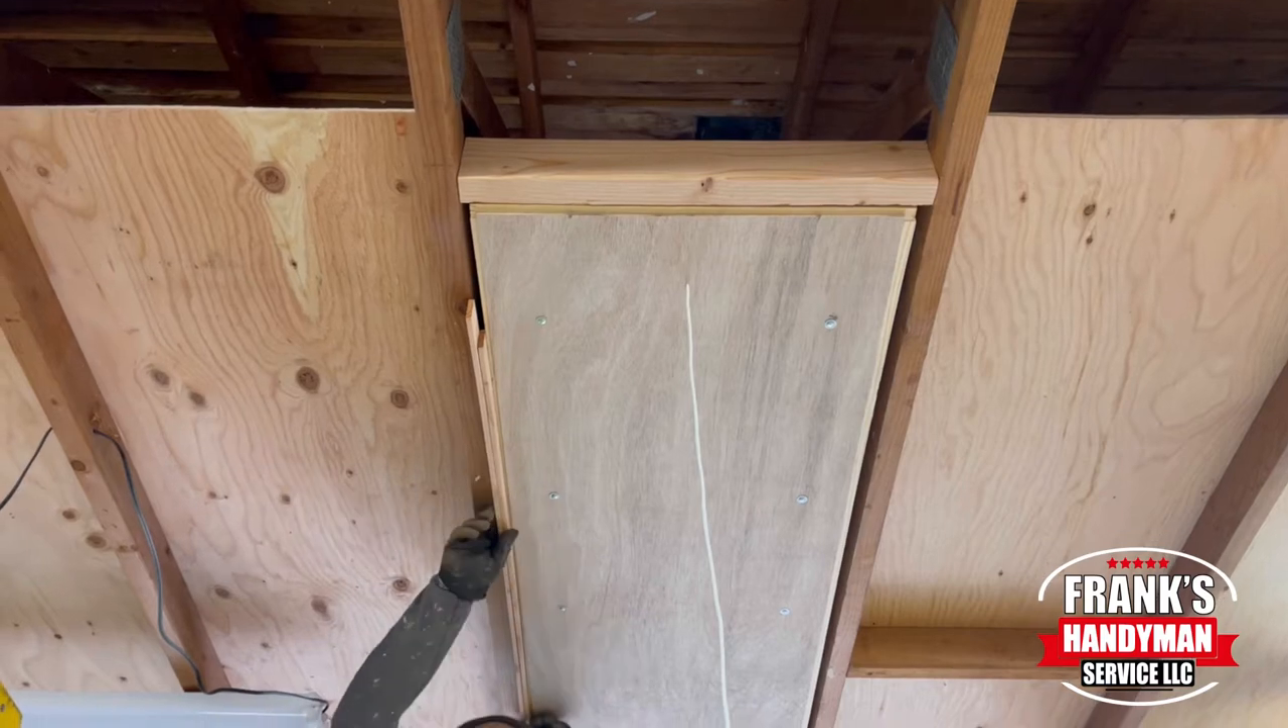We have a couple of long sections of shims that we're just going to put in this gap that's between the framing and the ladder.